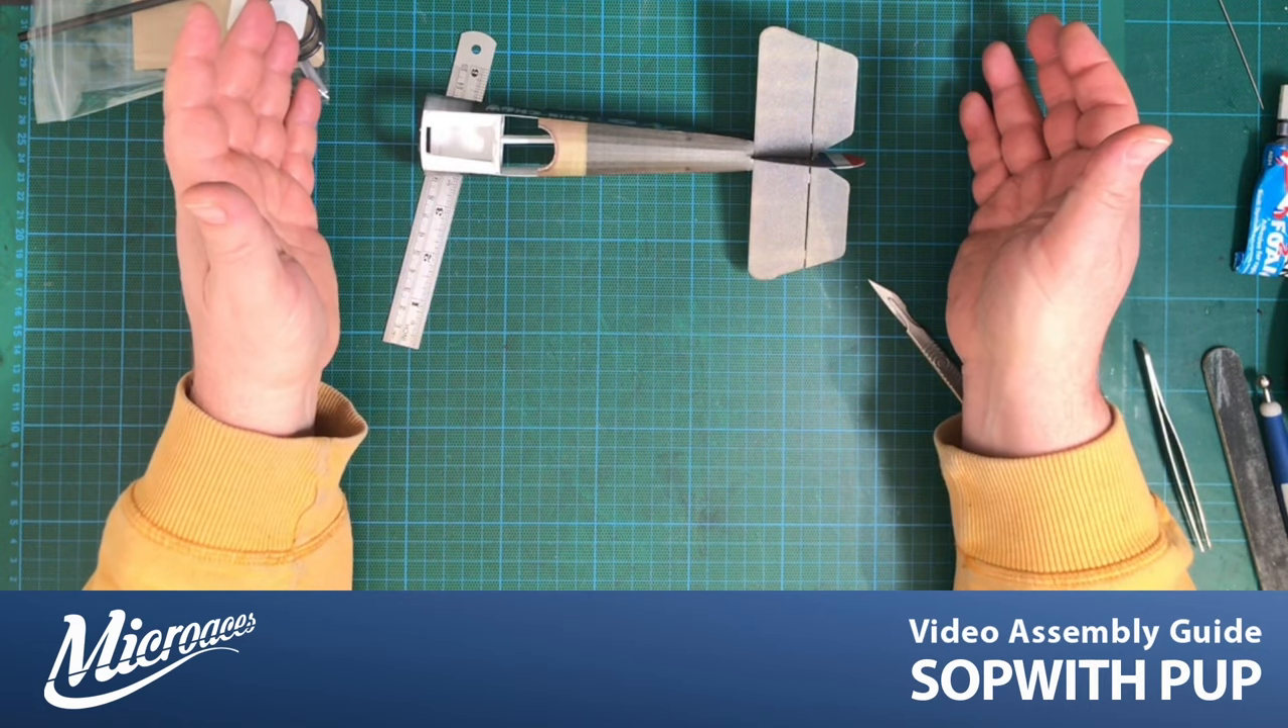So everything's in place. So there we go. That's our tail feathers attached too.